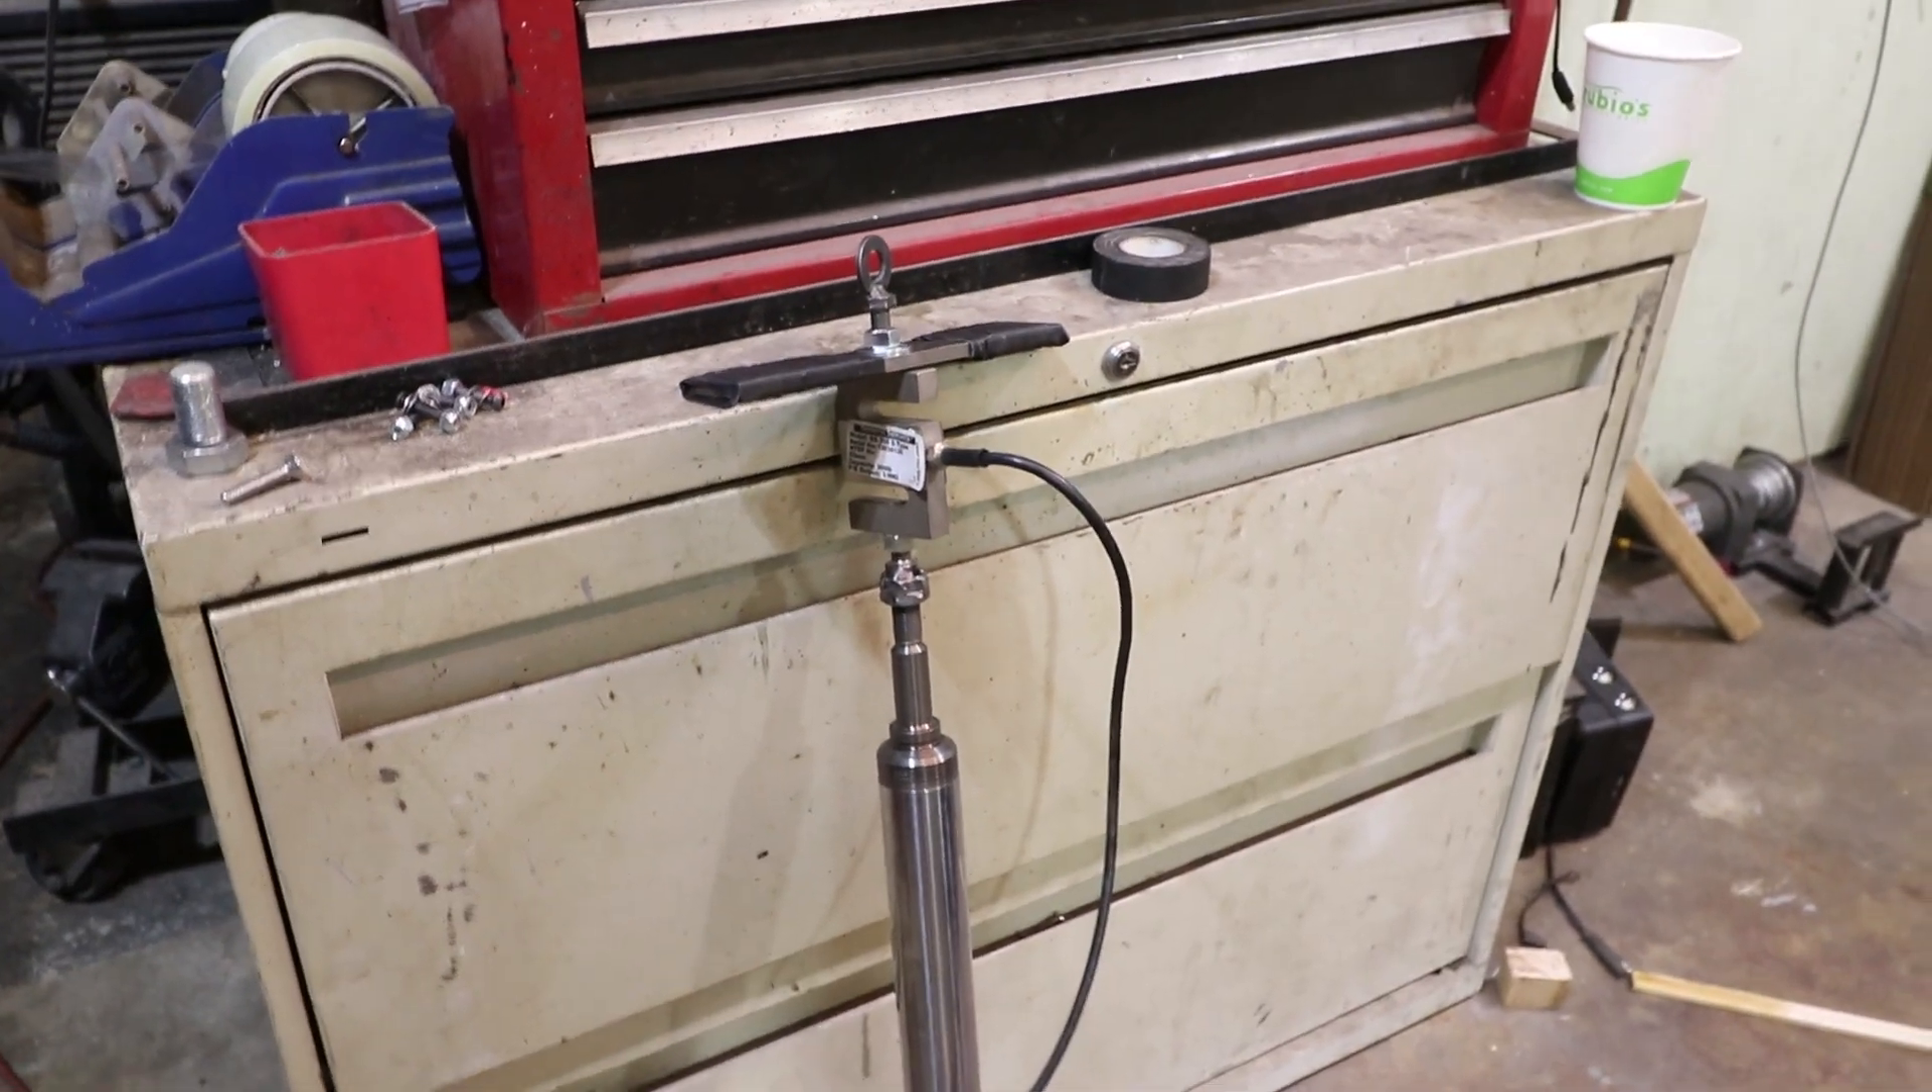I got the load cell attached, a little handle there on top.